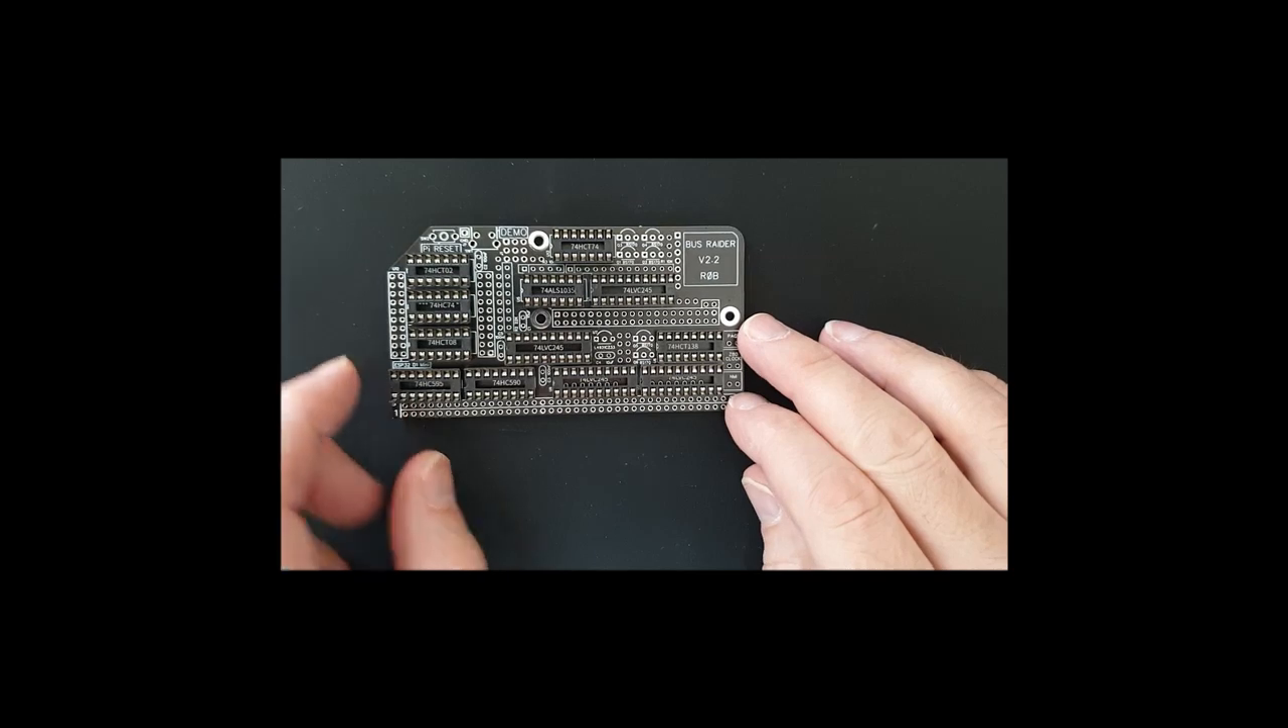Okay, so now we have all the IC sockets in place.